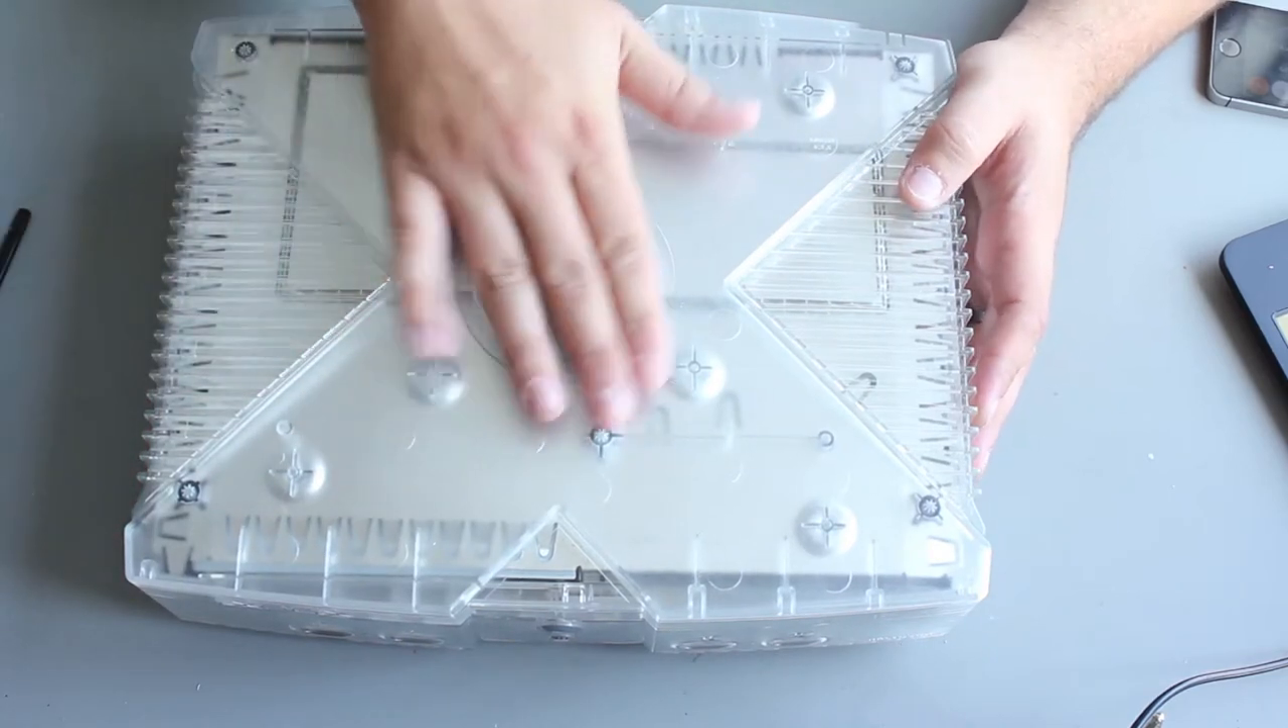And there we go our xbox is back together.